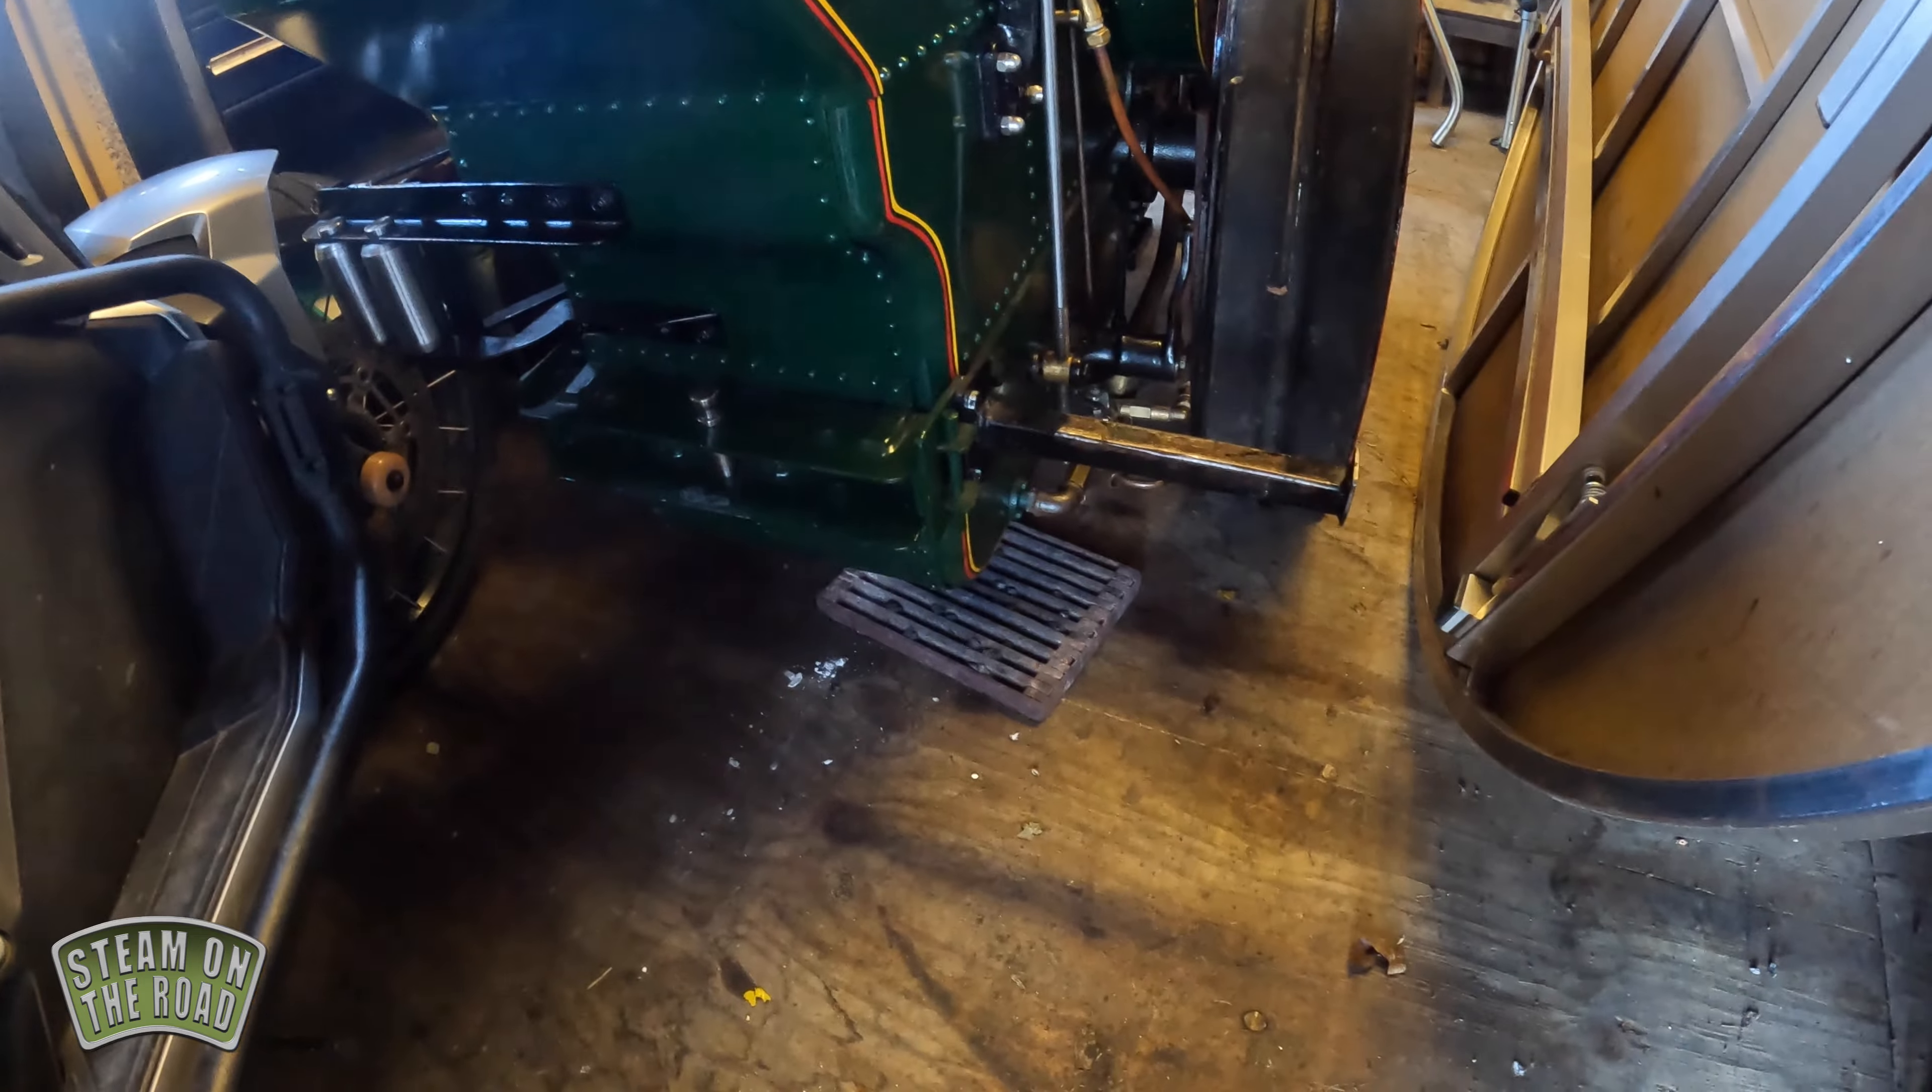There's a fire grate on the on the floor ready to go back in.